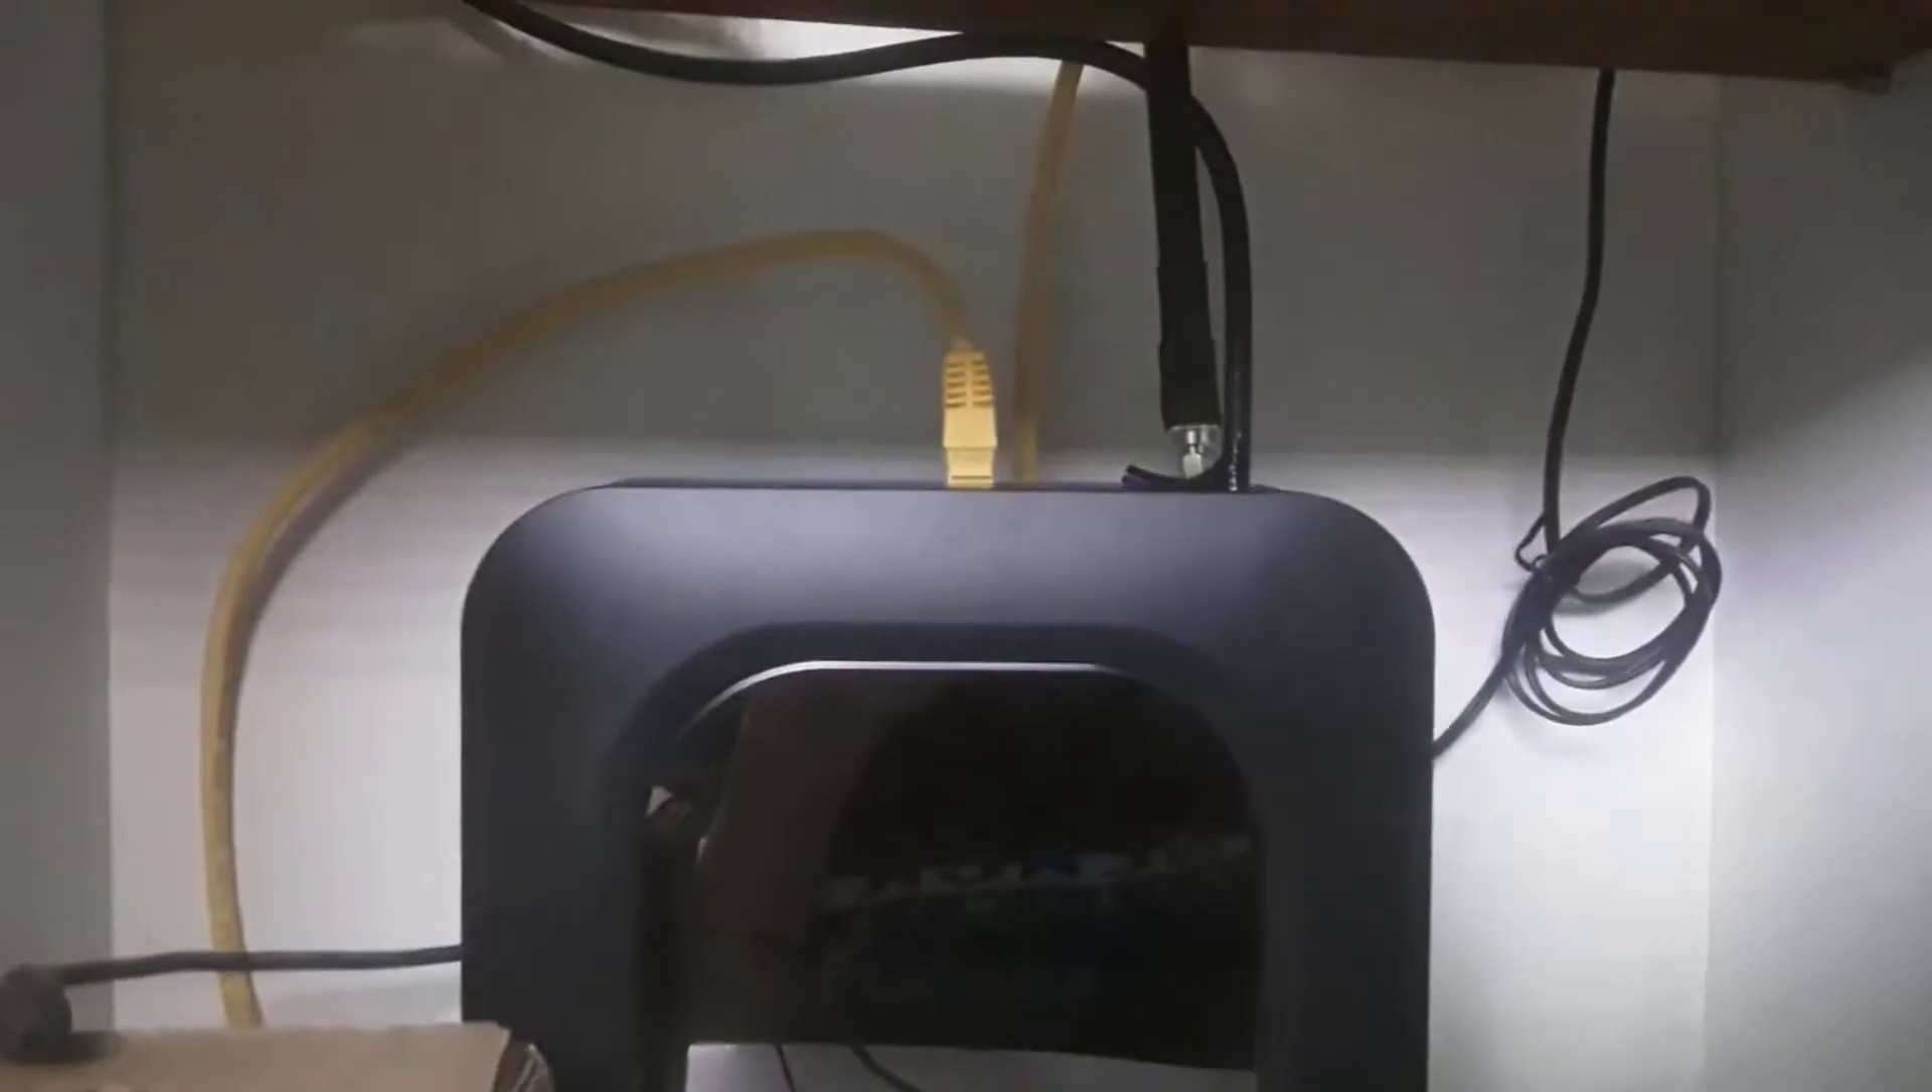We got the ethernet cable plugged in.